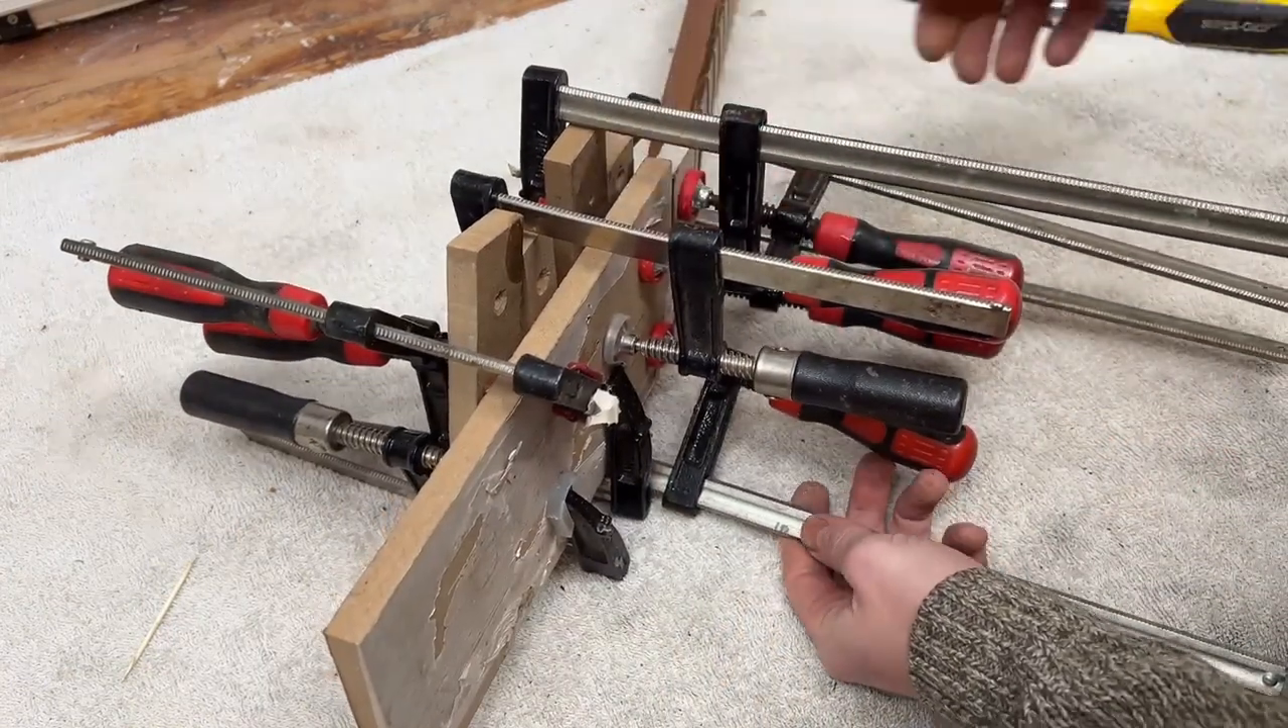So I've added all my clamps now.